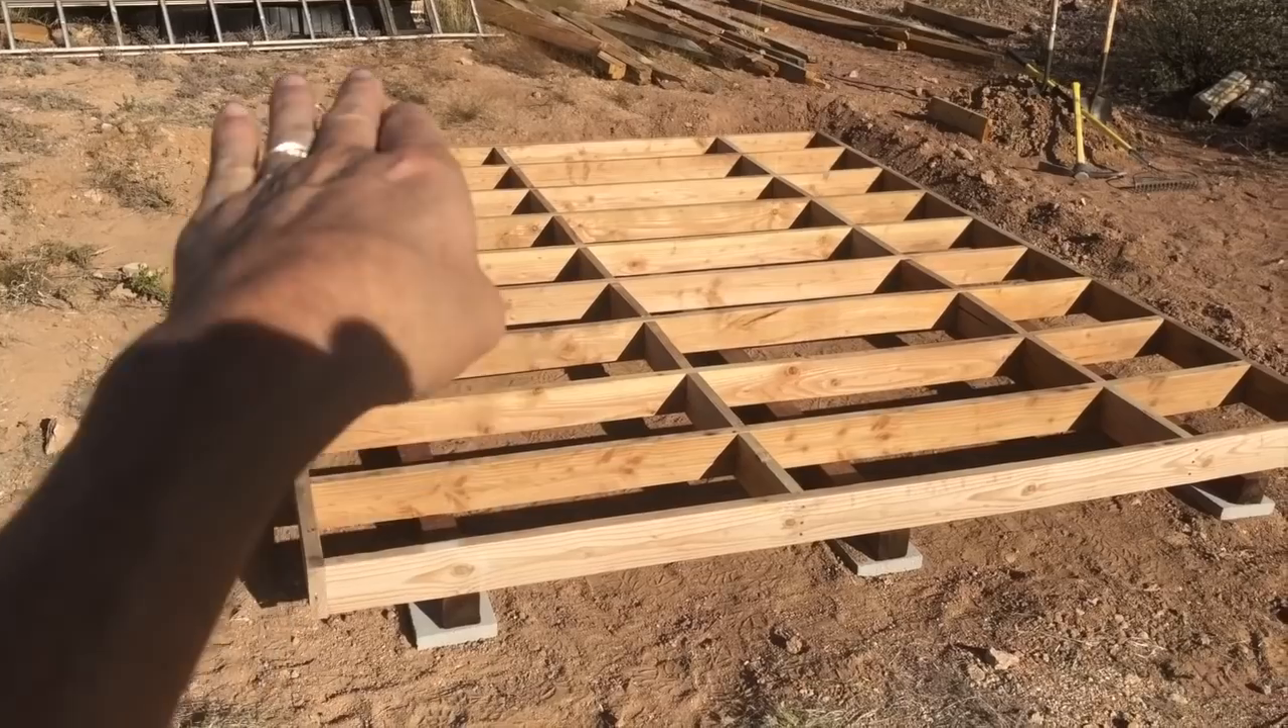So here we are with all the blocking installed. As you can see now, every piece of plywood will be supported on all edges, which it wasn't in my past example.